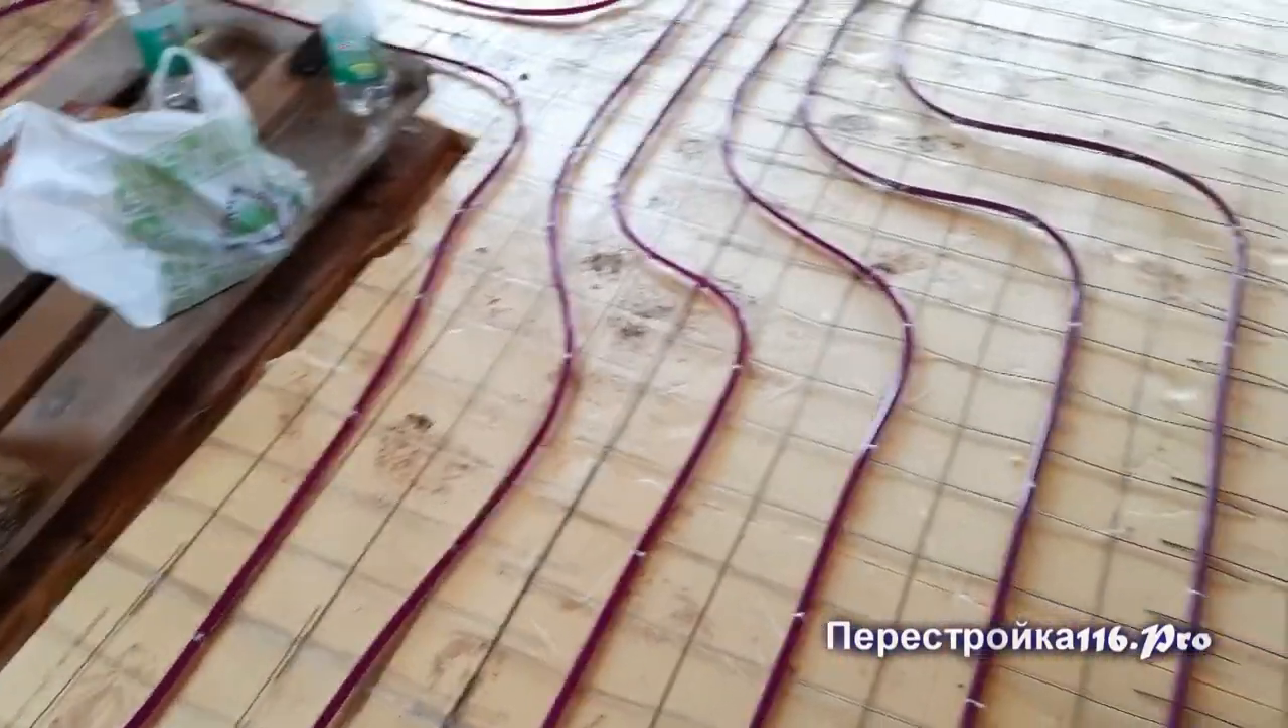Пока вот на данном этапе пол смонтирован остается теперь его залить.